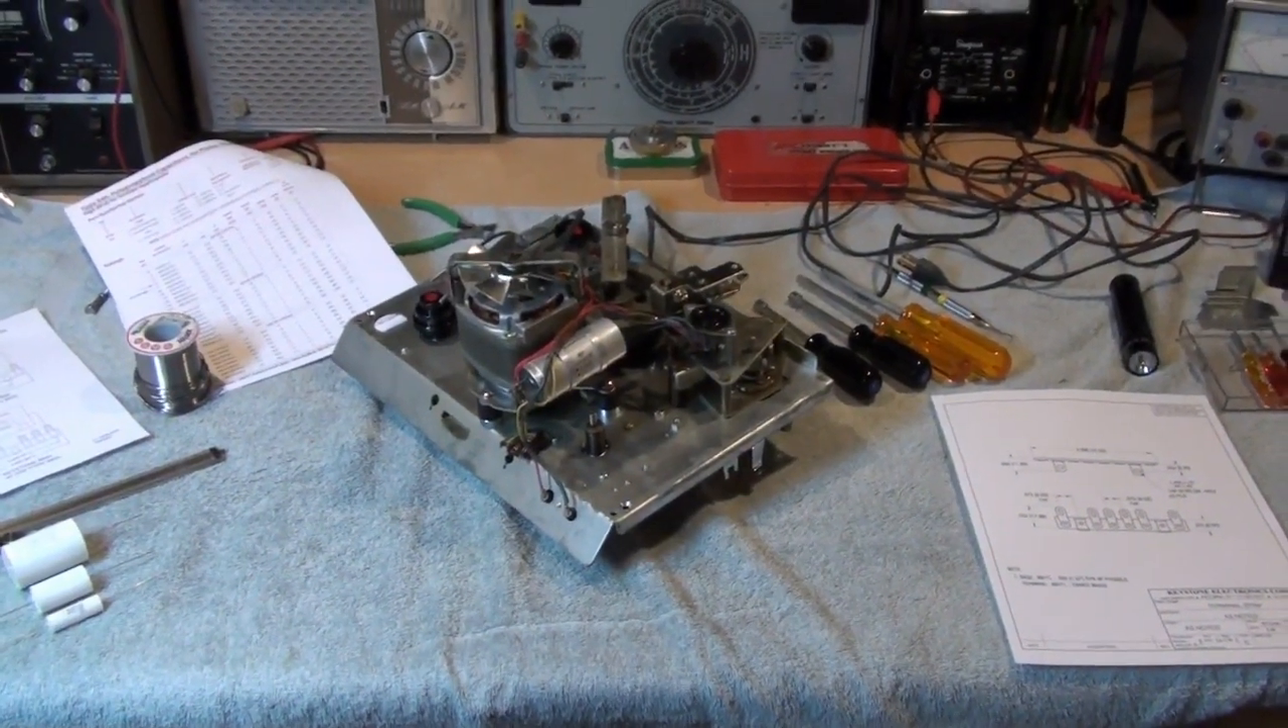We now have the tape transport removed from the cabinet.